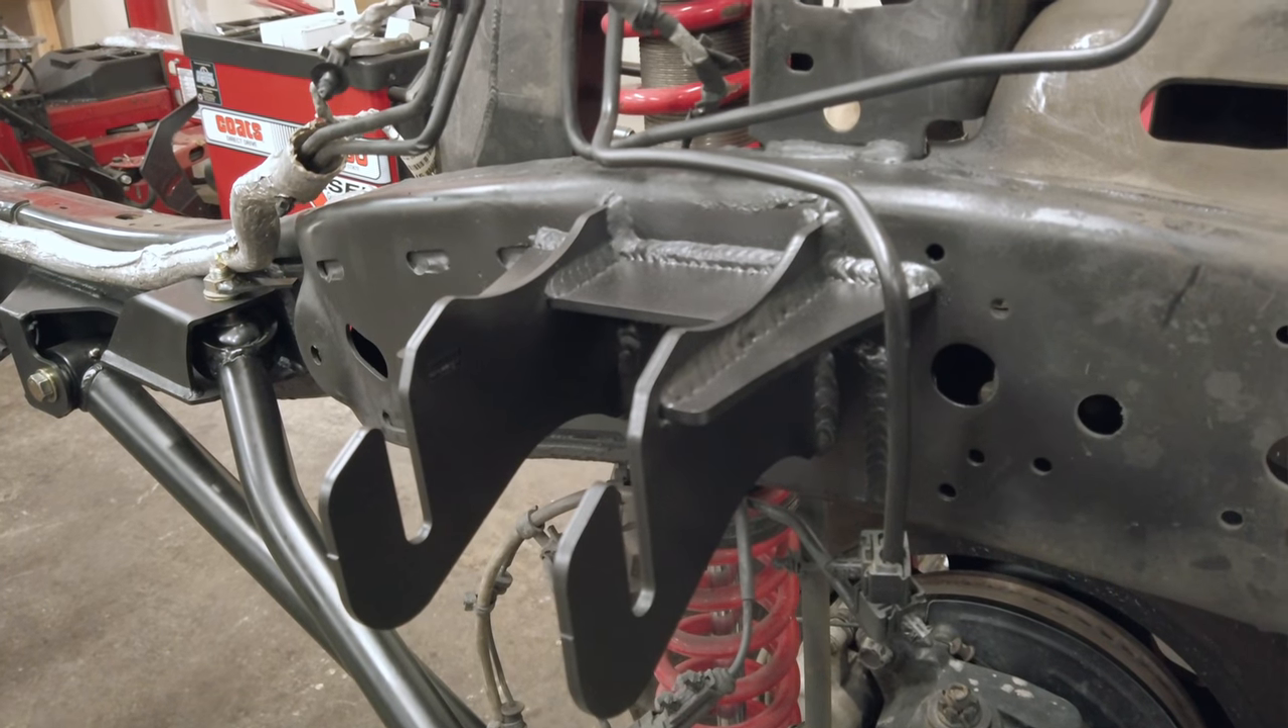We did get the new motor mounts welded into the frame, painted up prepped so it'd be nice and dry this morning.